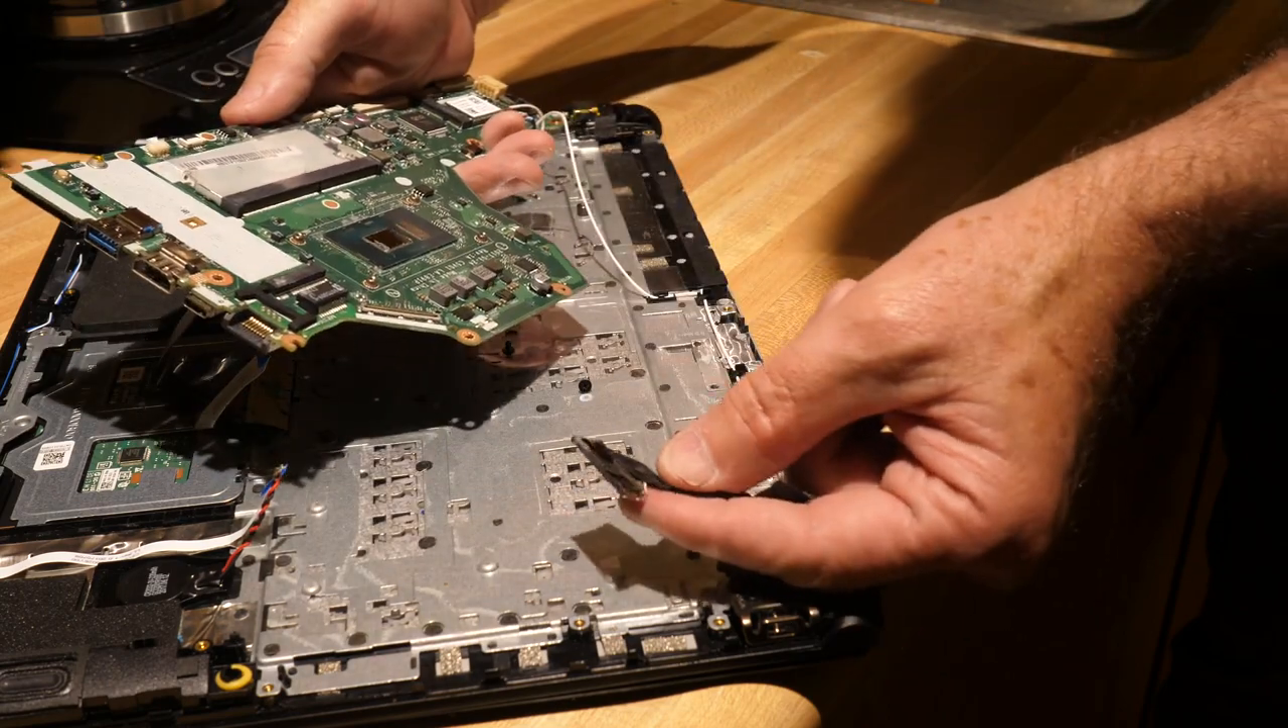Essentially the motherboard is out of here.